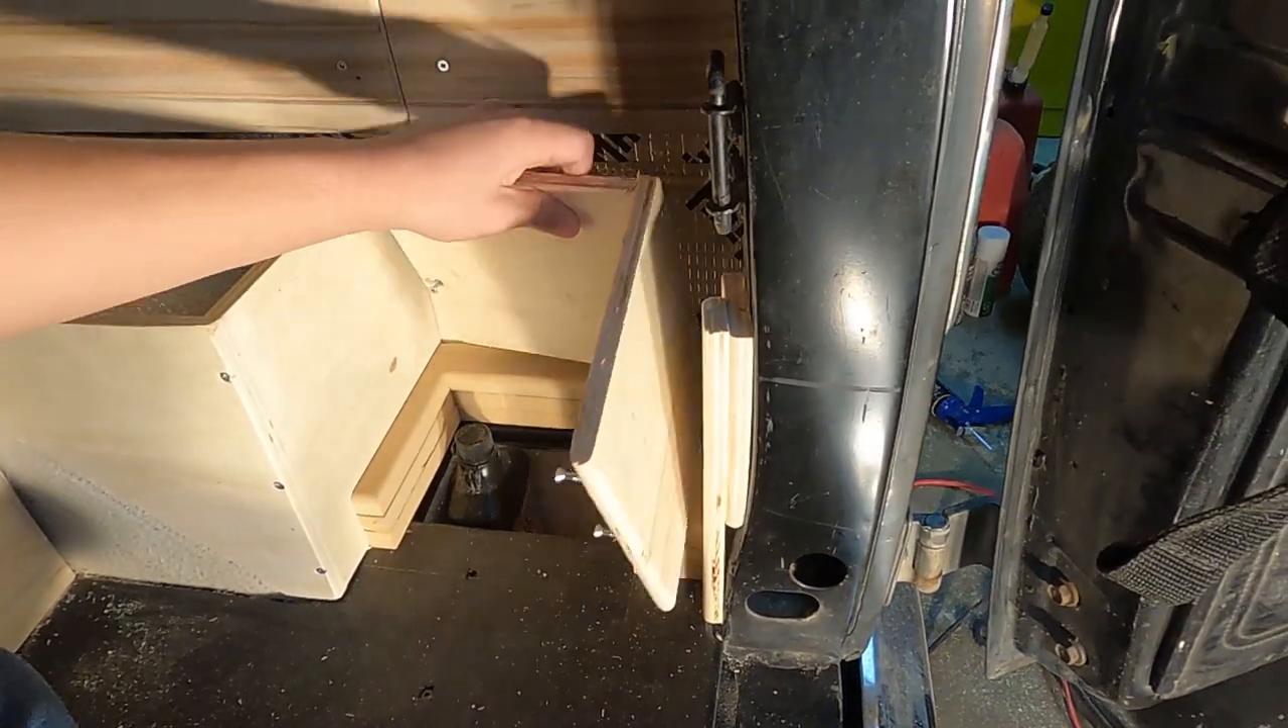So we've built a removable wall here.